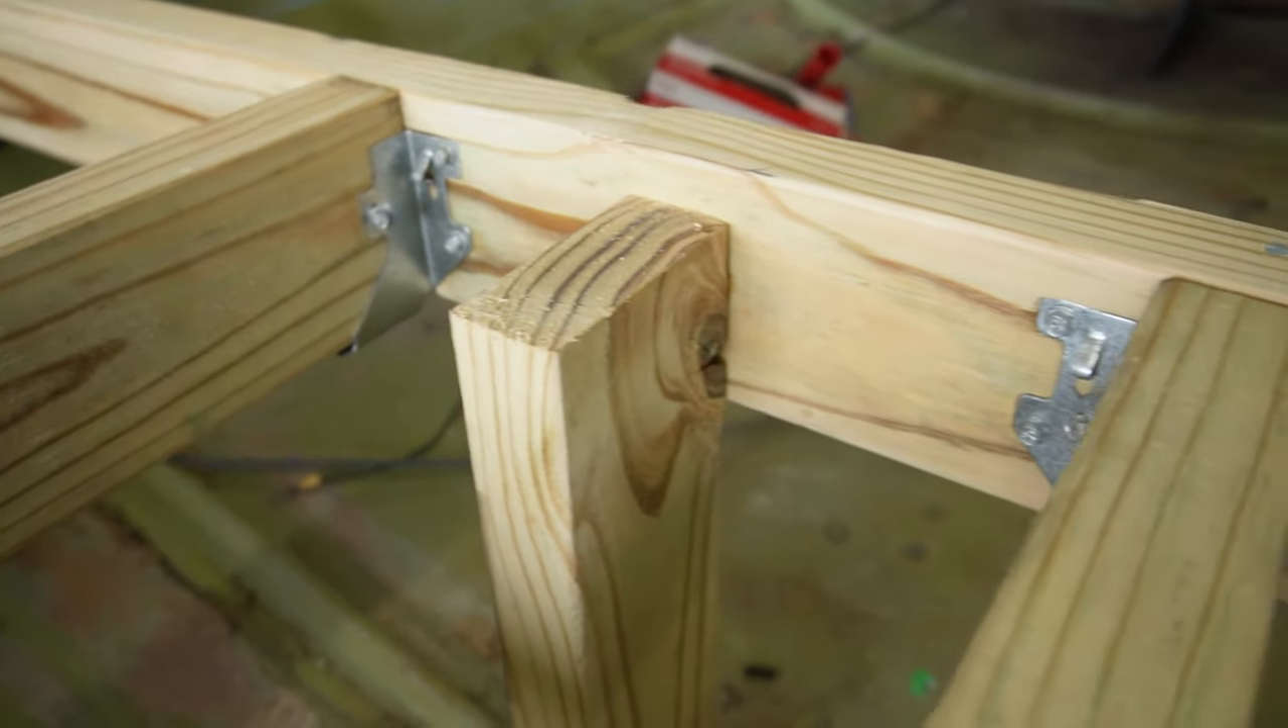And the way we connected all these is just wood screws and we did 2 floor joist hangers right here.